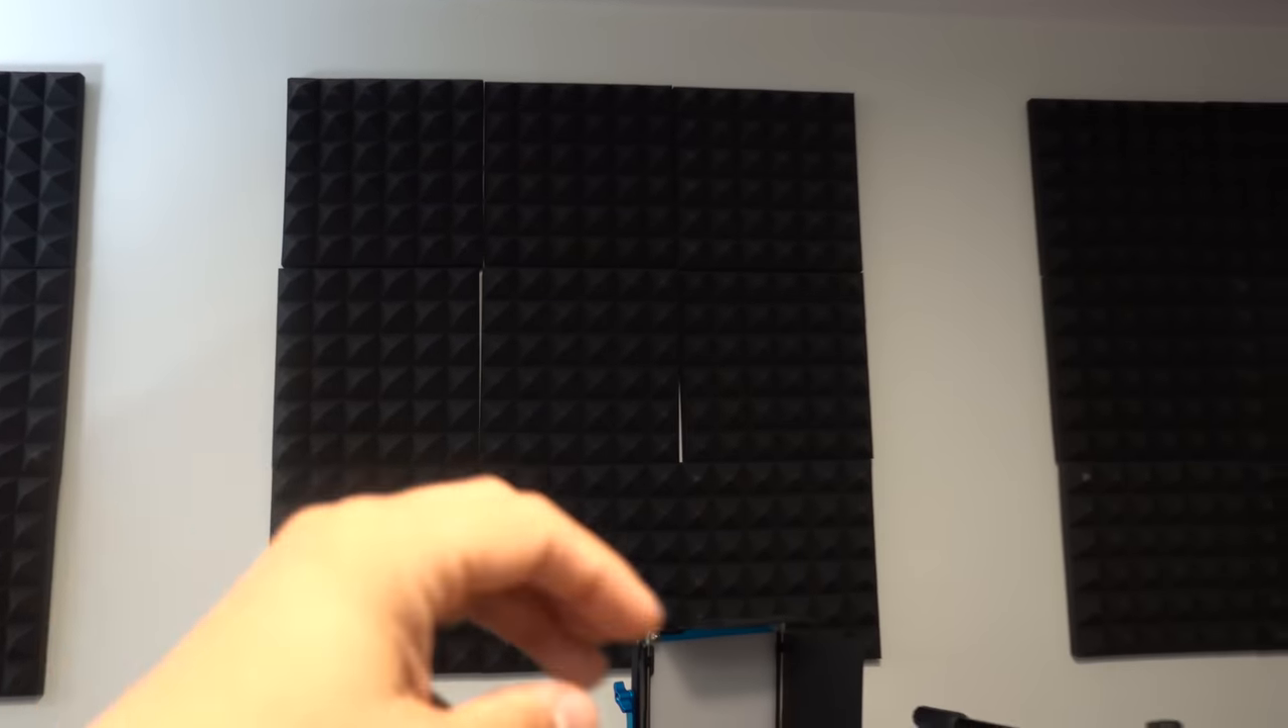I'm using some cardboard behind each of these square foot panels along with some command strips. And you can see that there's some gaps here, right? These gaps weren't here when I first mounted the panels to the wall. But over time, the command strips have maybe shifted or the glue's kind of weakened or something like that.